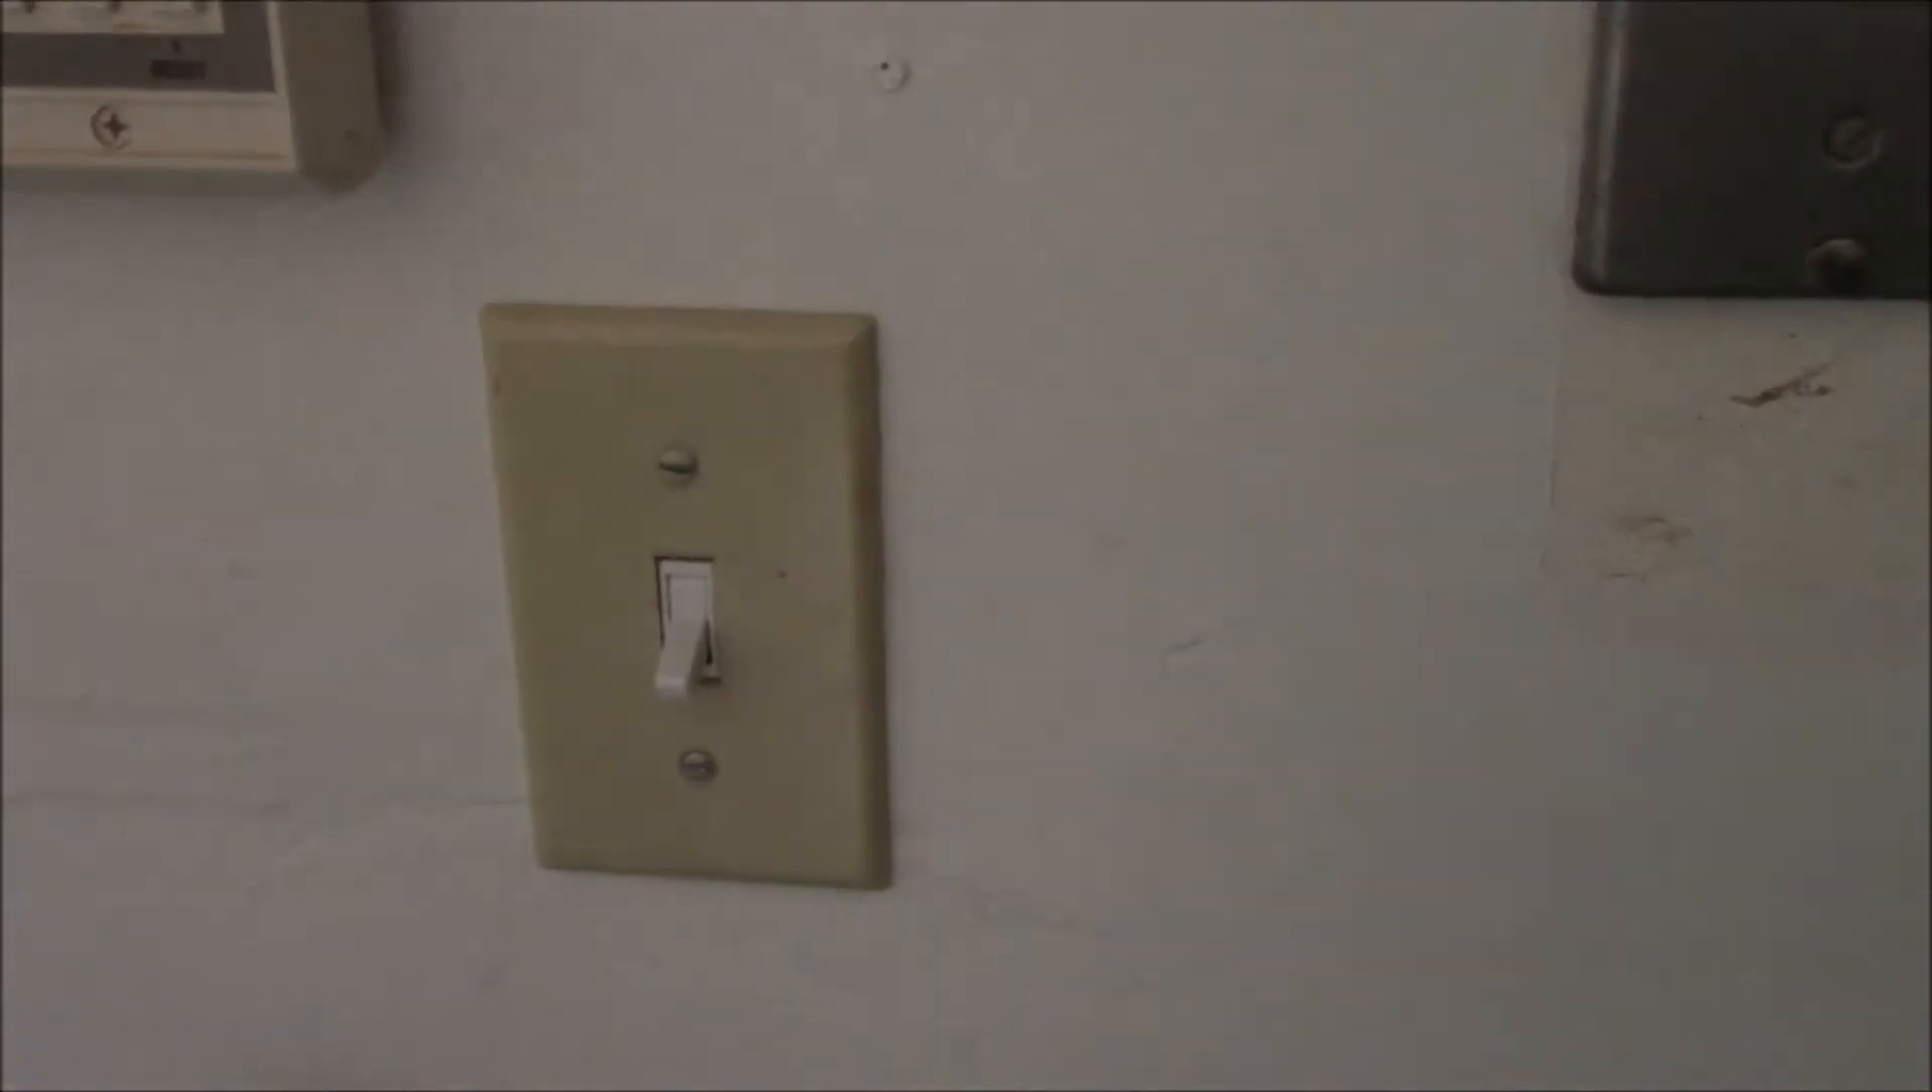And I've got the new light switch in, I didn't realize it was actually a tan switch before to match this, but it doesn't really matter, it looks fine.